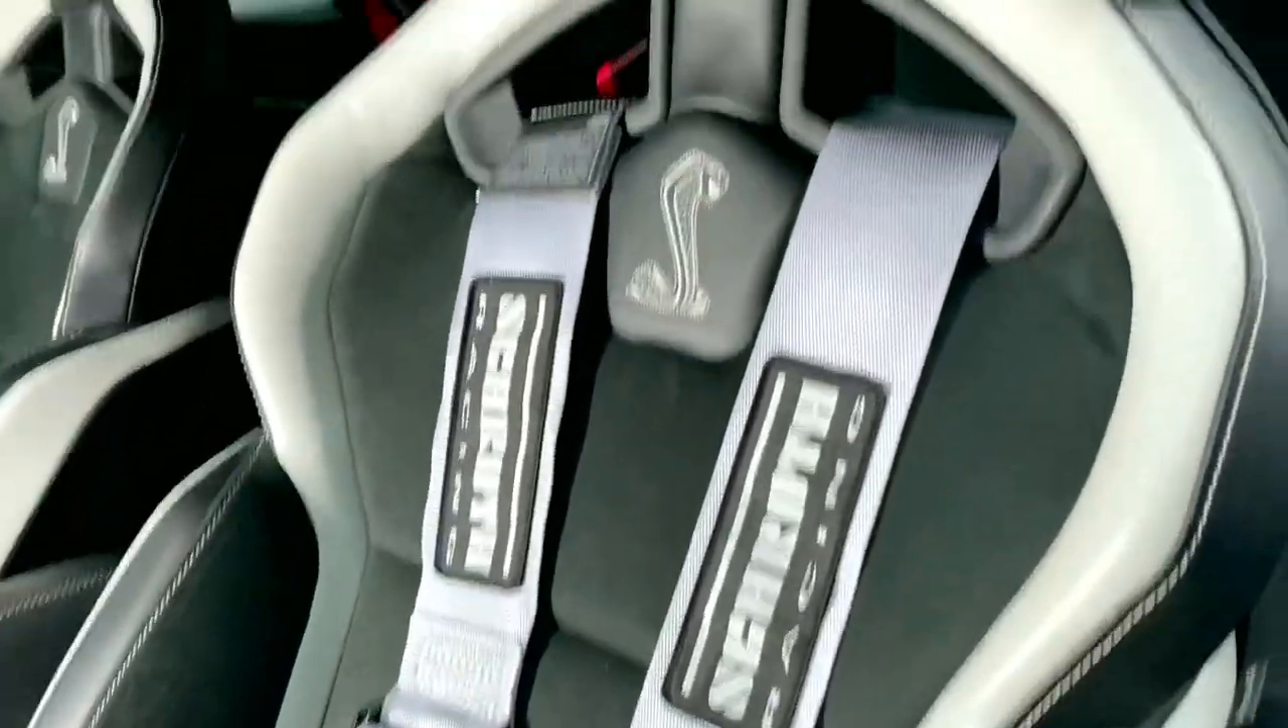Um this is the harness installed.